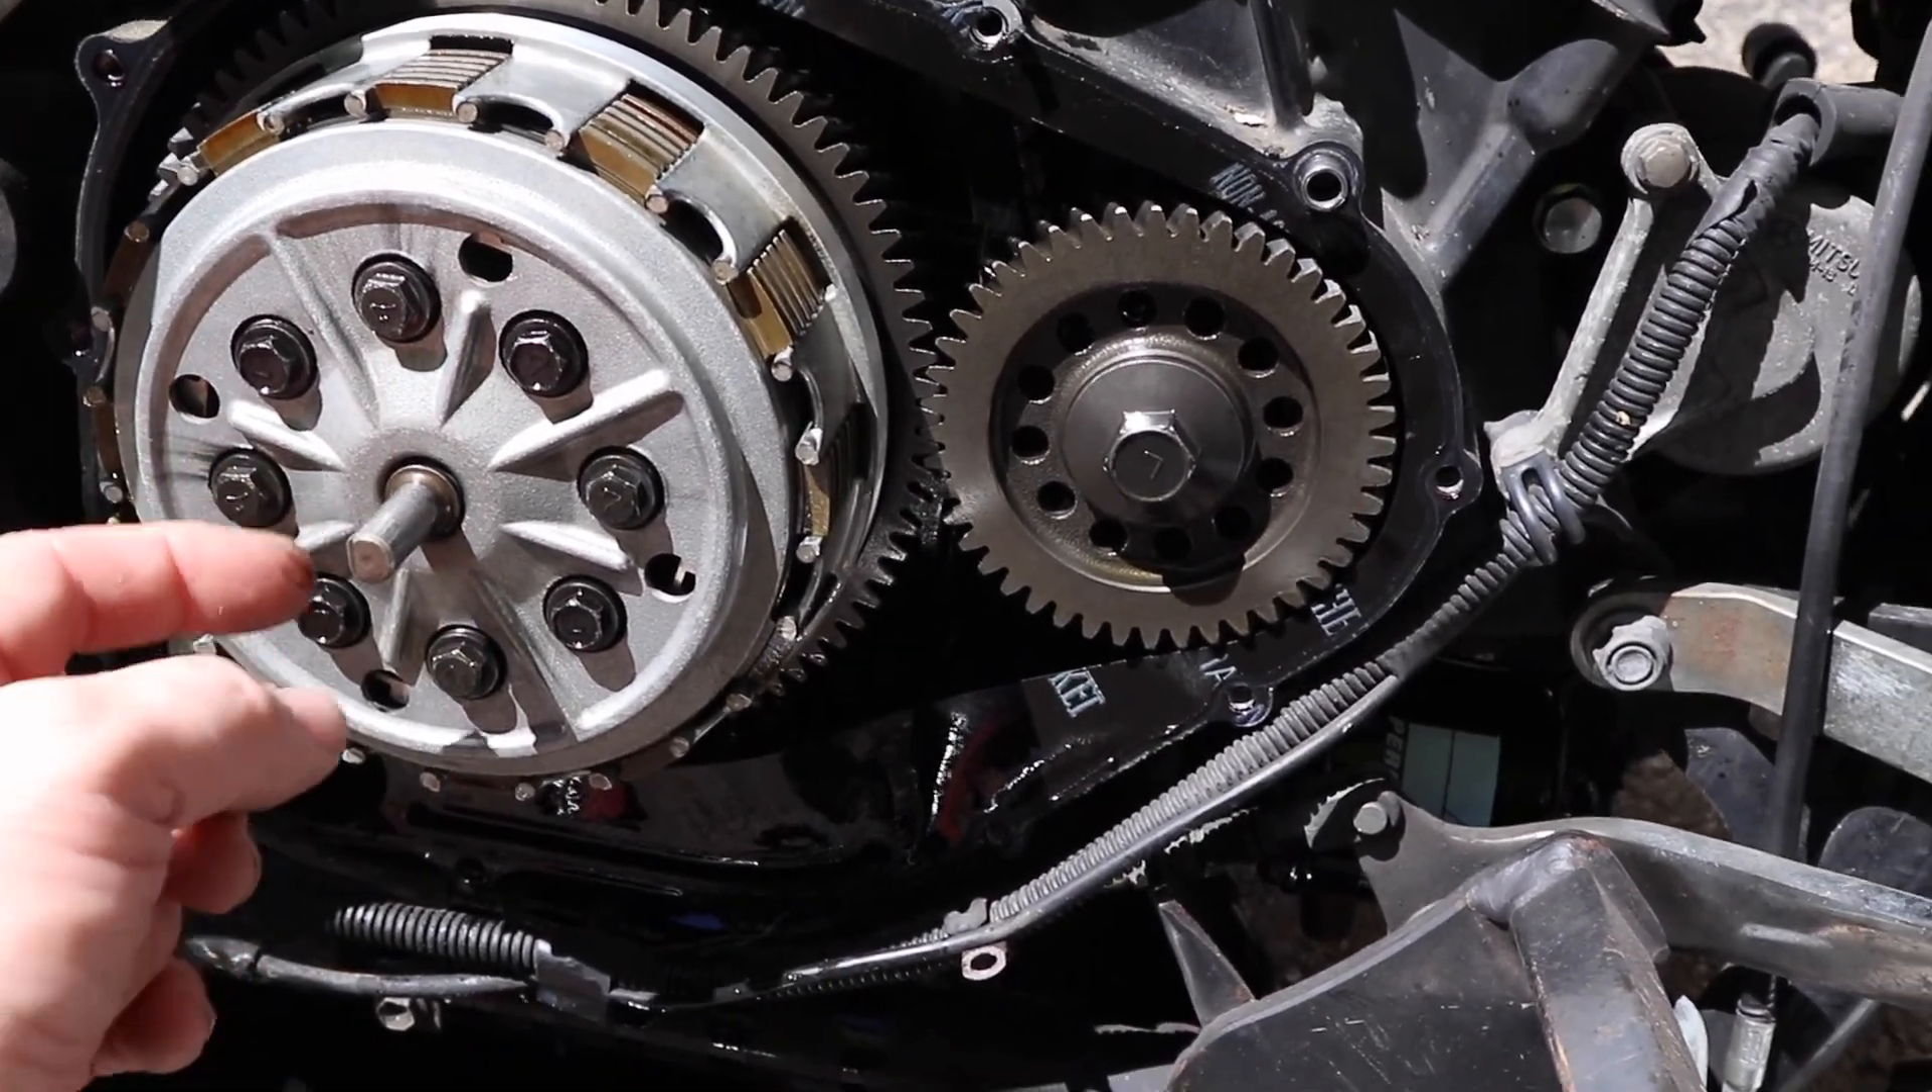So there's the there's the clutch cover off.